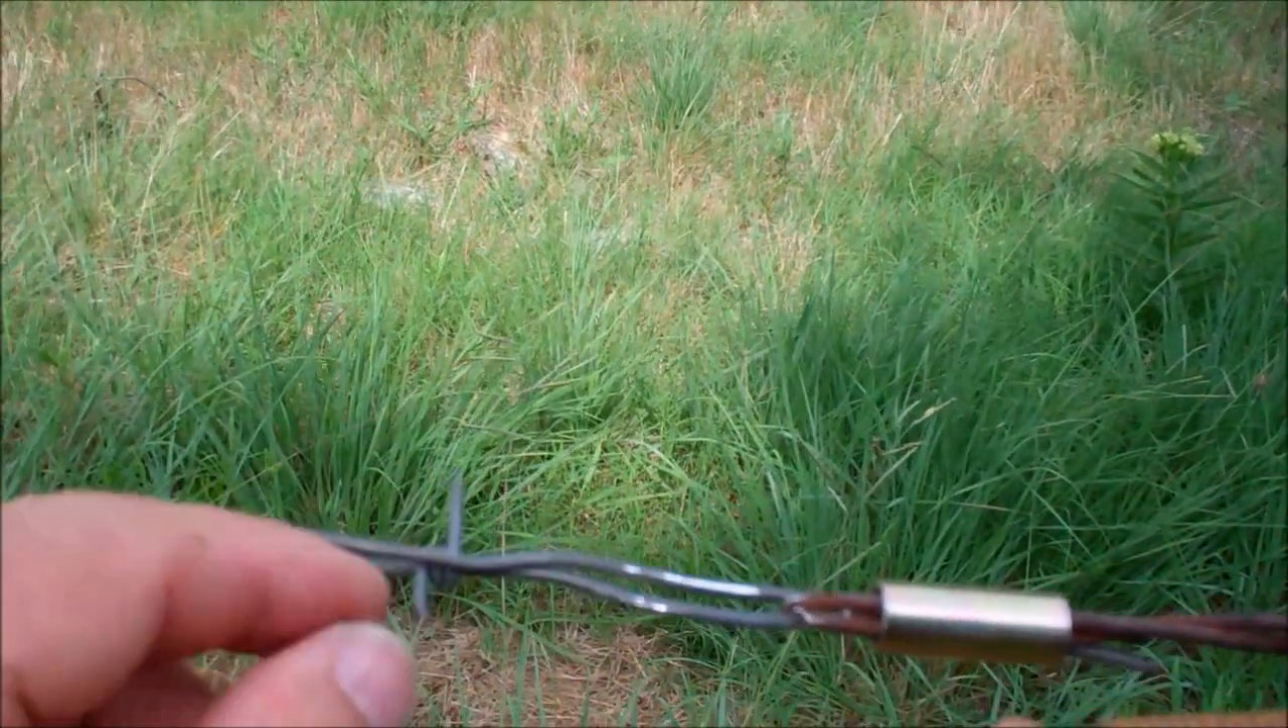Okay, I've got the splice in between. That's the old wire sticking out that side, and the new wire sticking out this side.